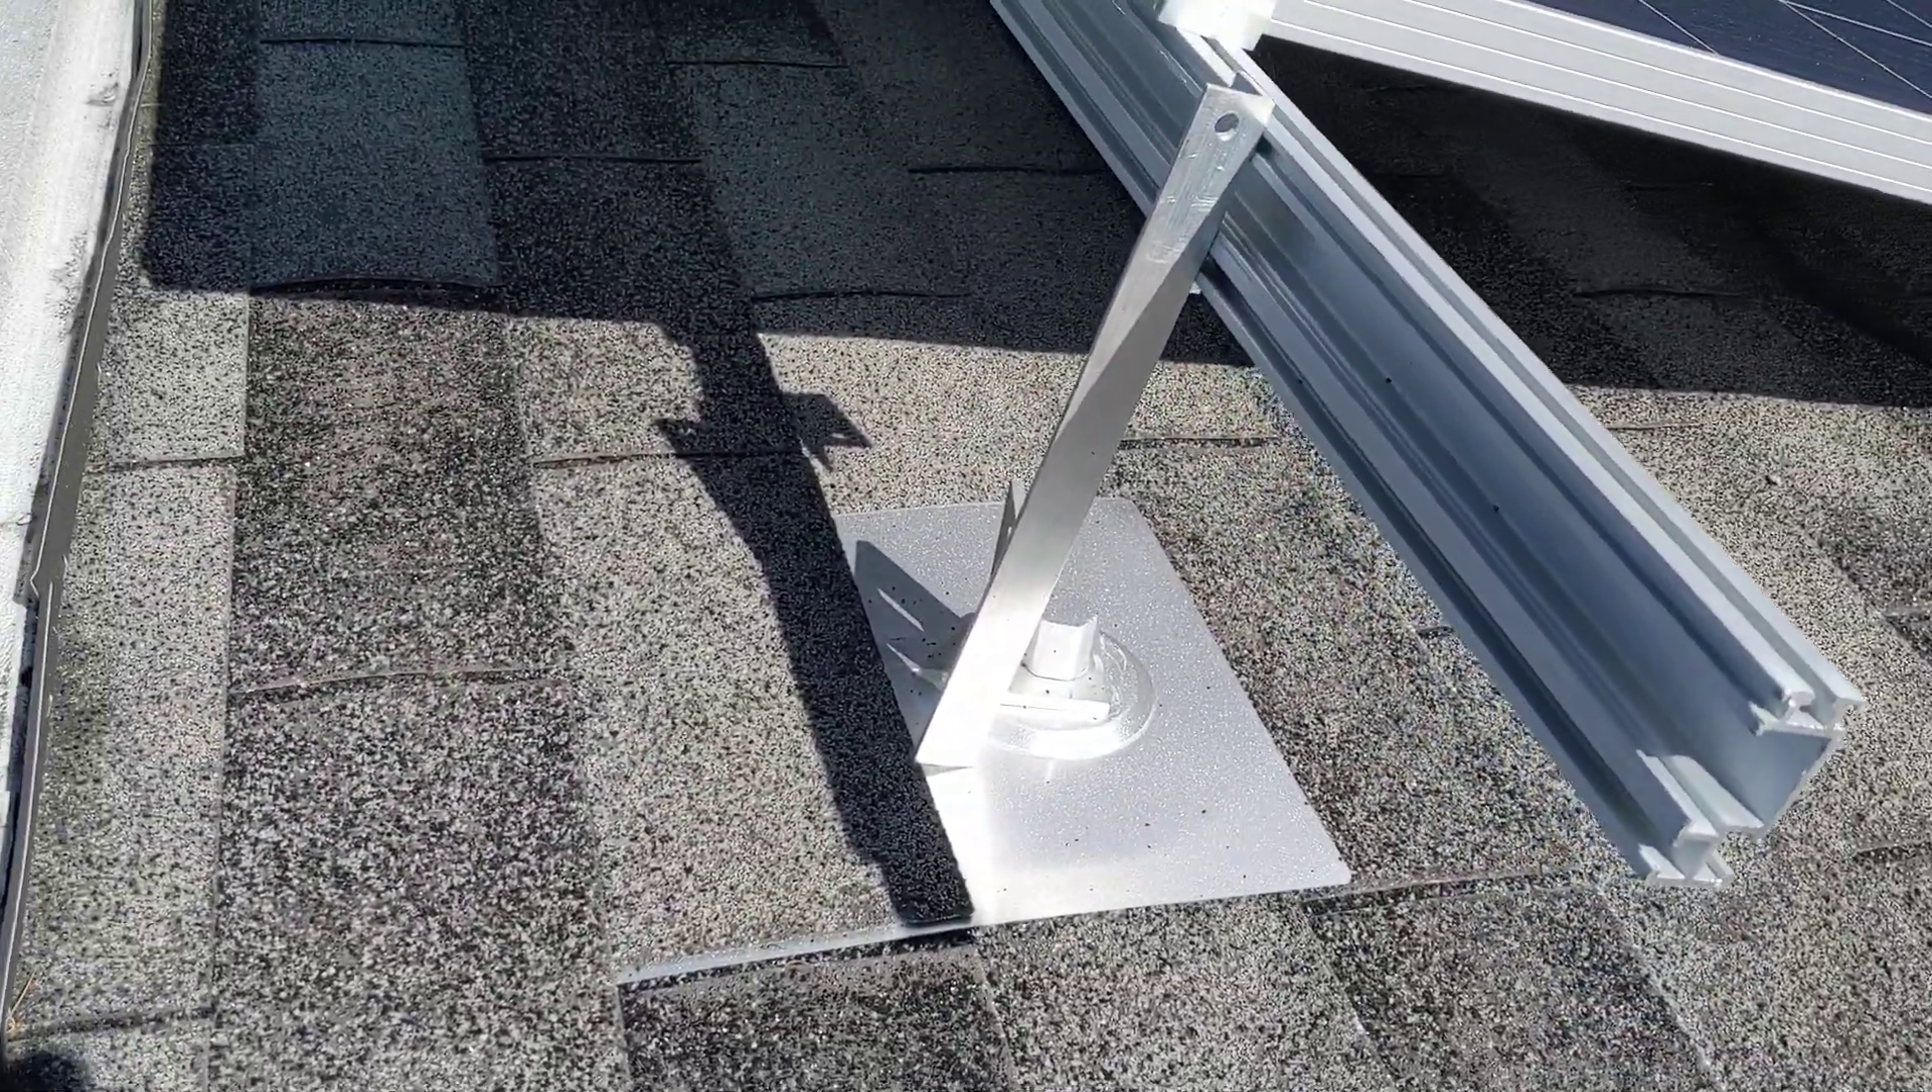So I actually have temporarily just supported the upper rails with some angle aluminum.